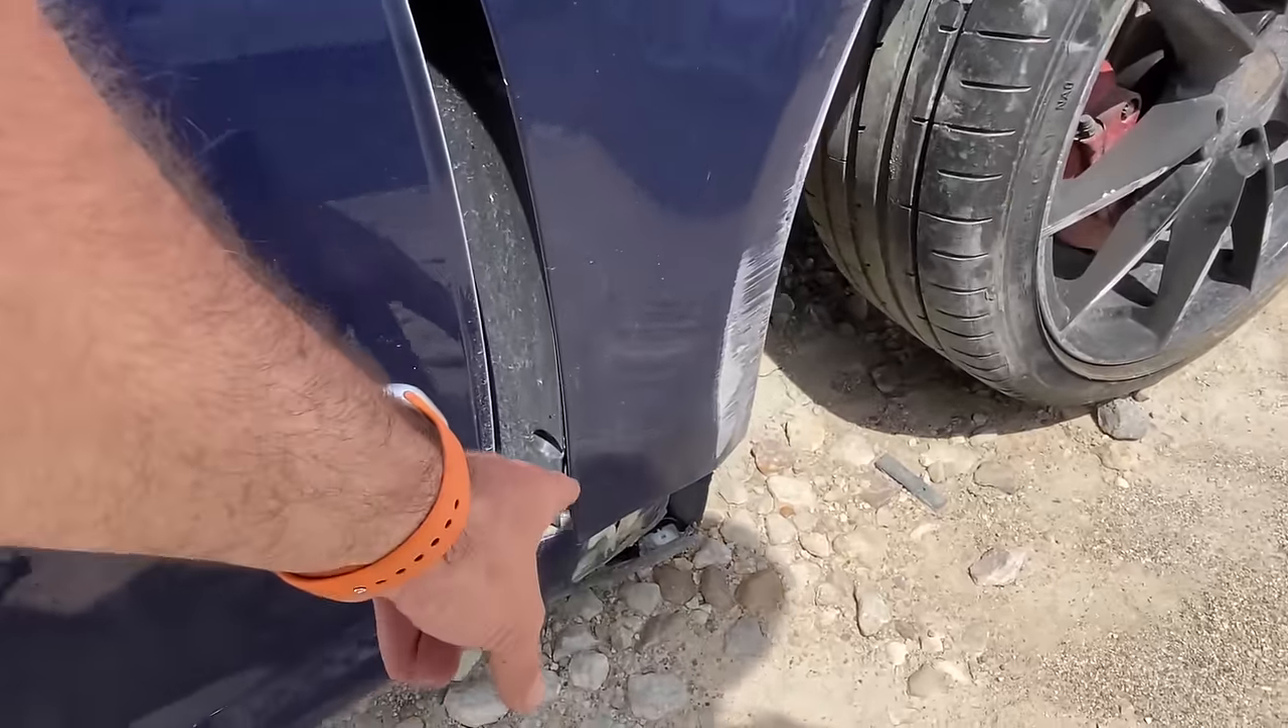You can tell the whole front end is bent up based on the fact that the panel gap on the bottom of the fender is about two inches. And up here, it is, I don't know, negative half an inch.